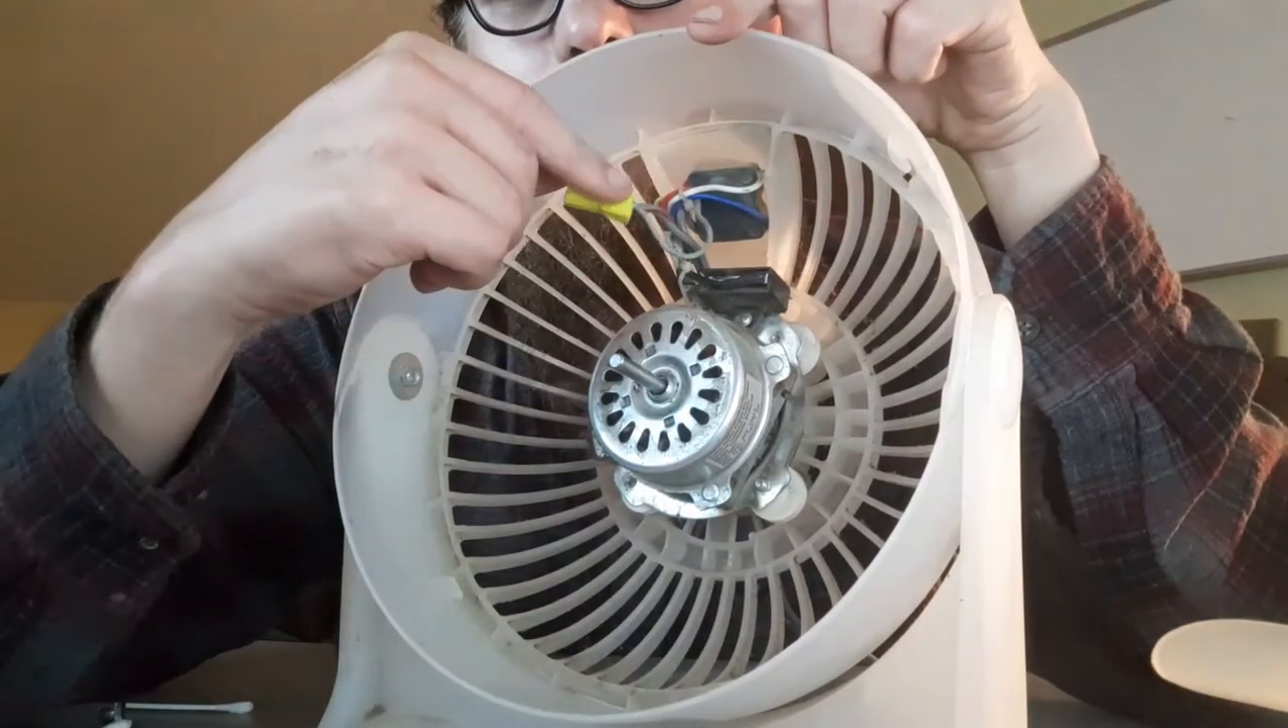This is the main power wire. And it's wire nutted in.